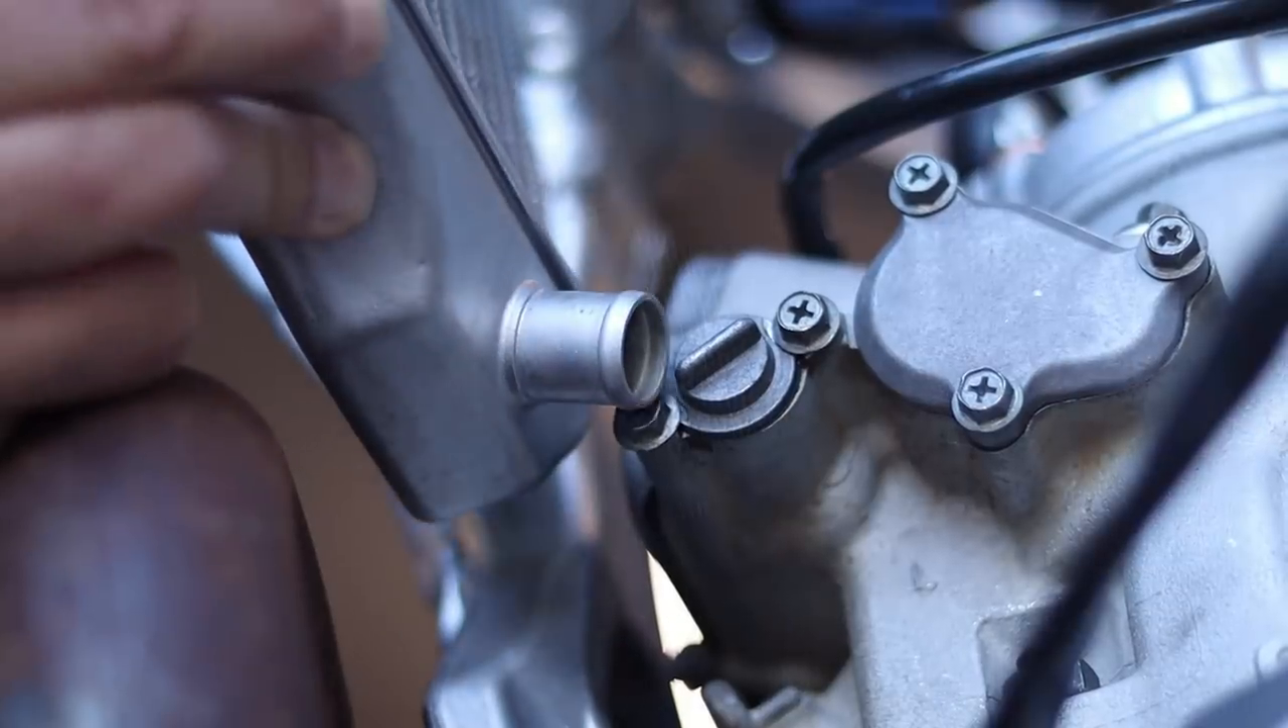We get some contact down here this spigot sort of hits the power valve.